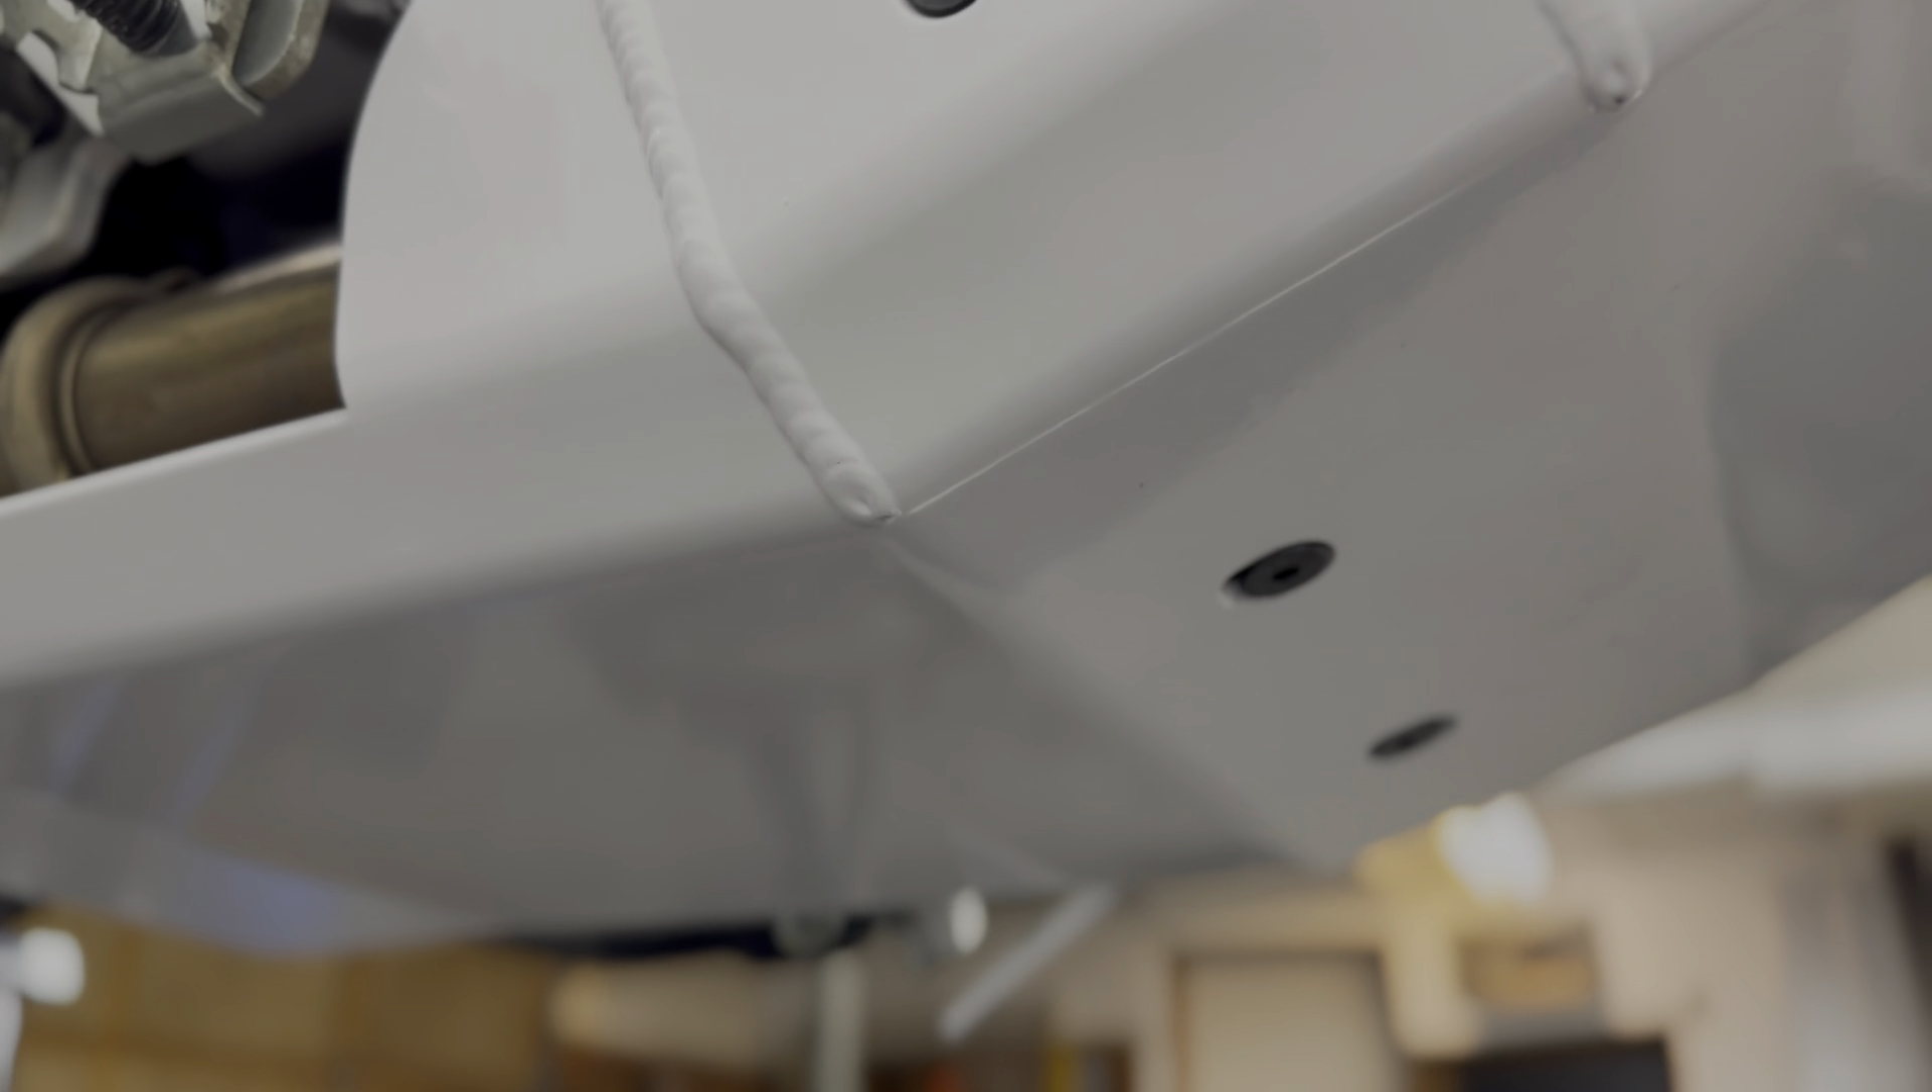The bolts are recessed so nothing is sticking out that includes the bottom nothing at all.